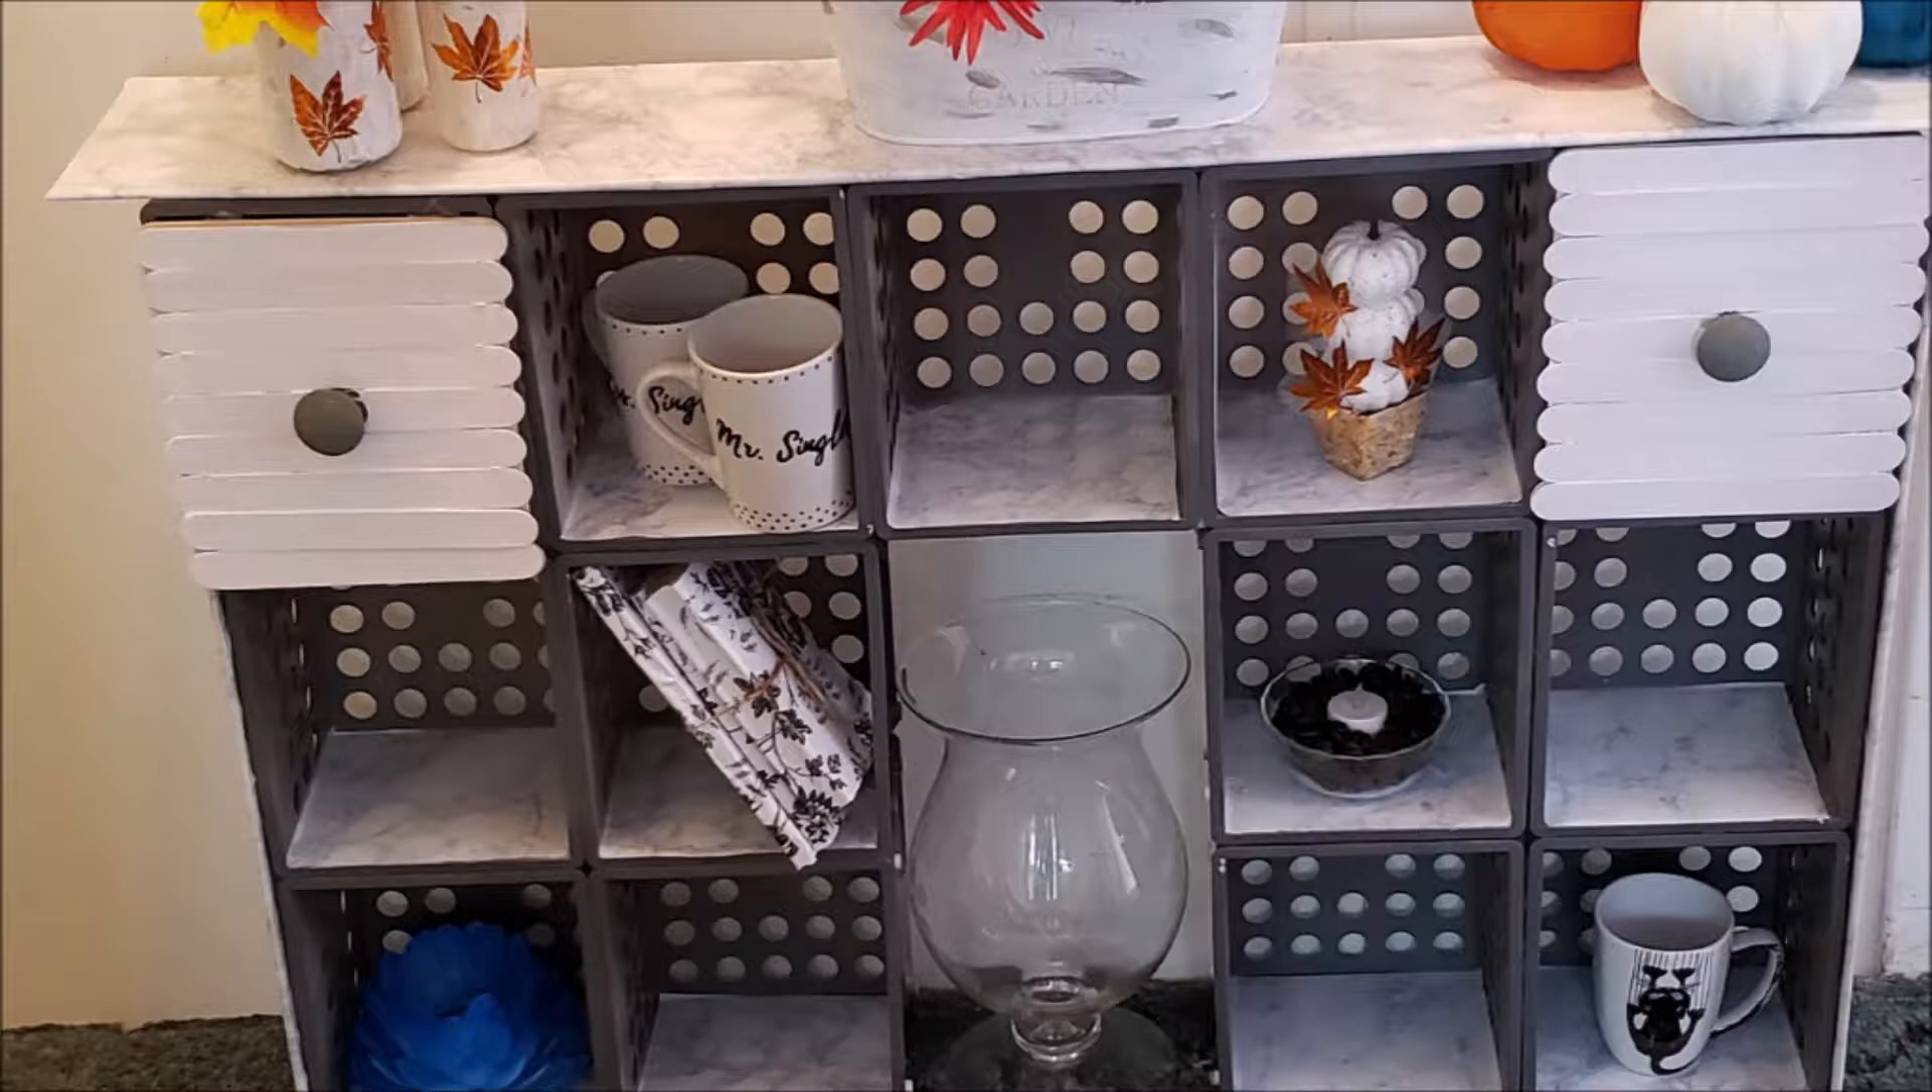Glued the middle cube between the two sides and there I had my shelf.